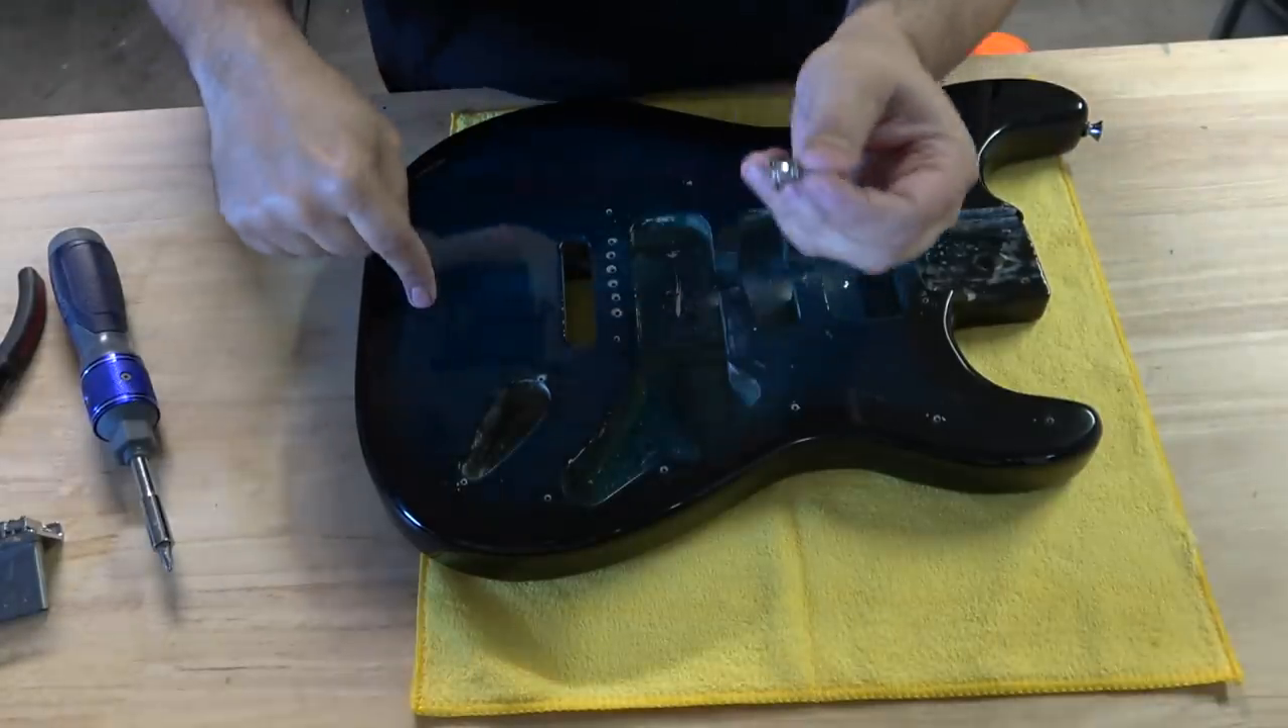Now I have most of the parts off the guitar.